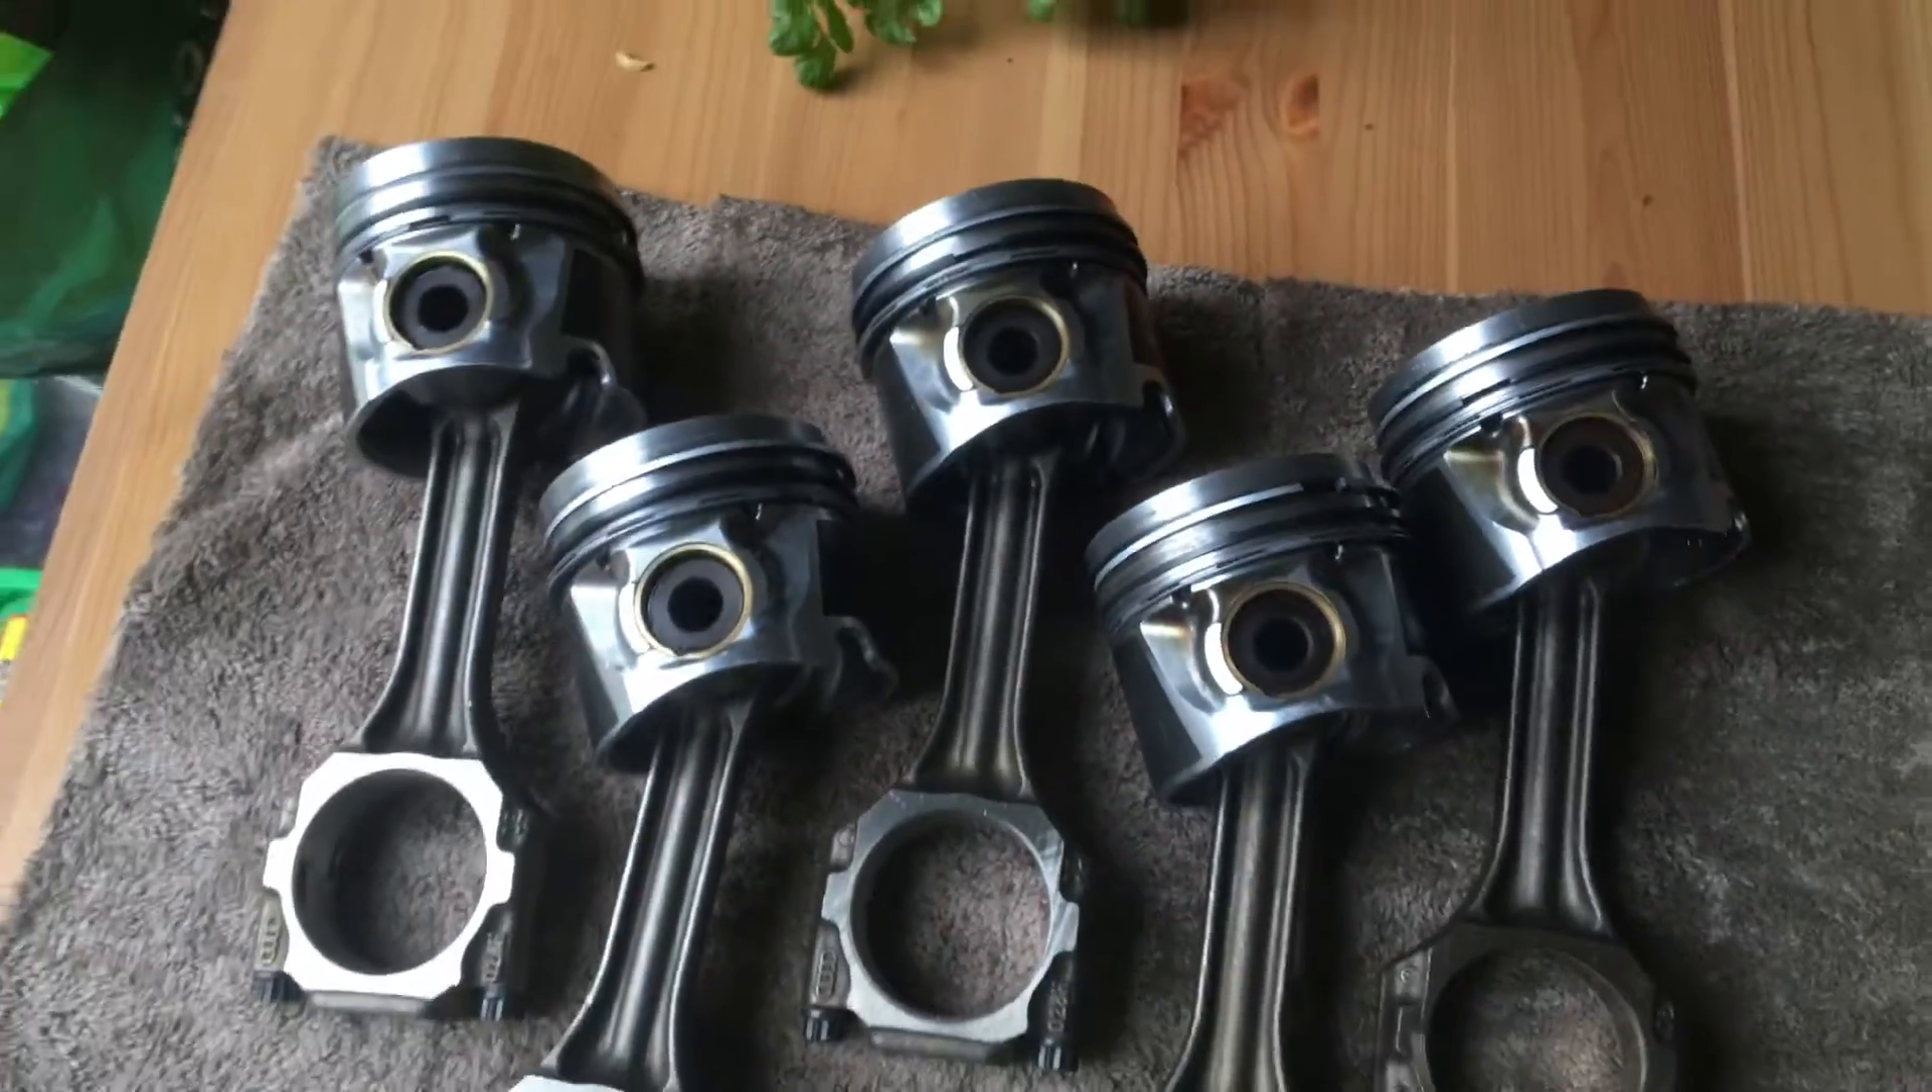Right, so that's all the pistons, all got the rings on, all ready to go.